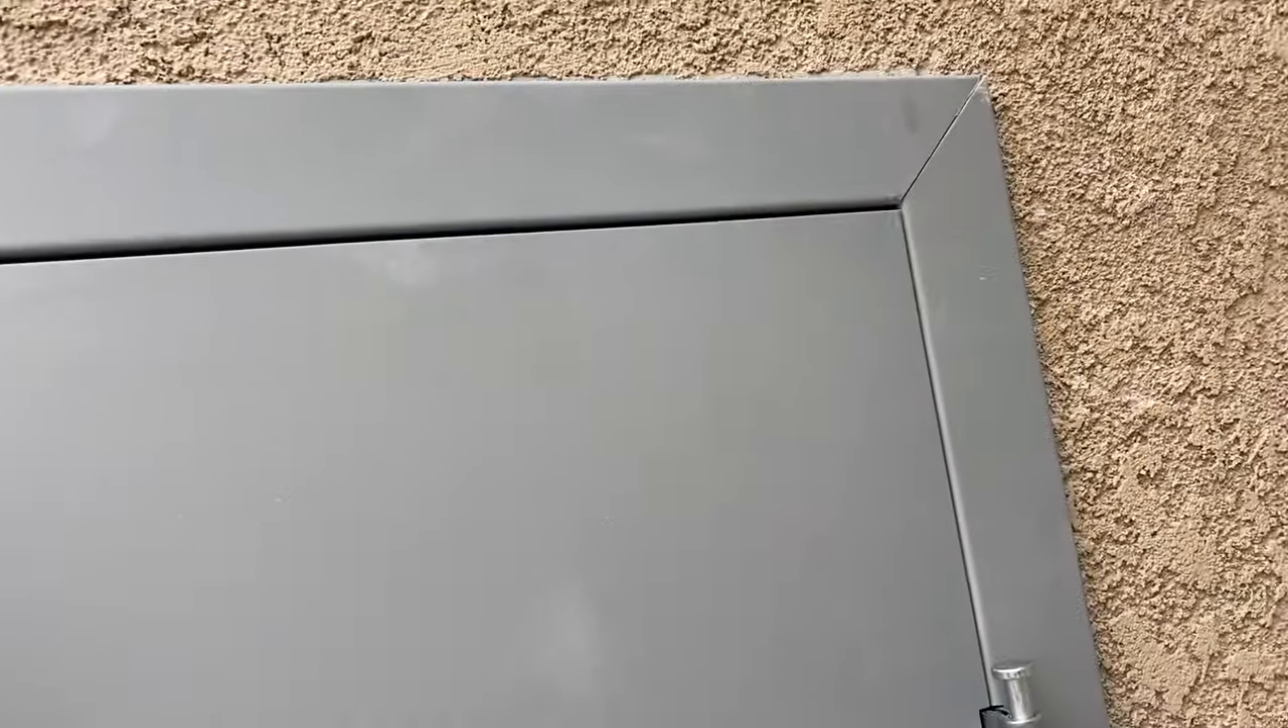Look at that darn near perfect perfect gap on top.